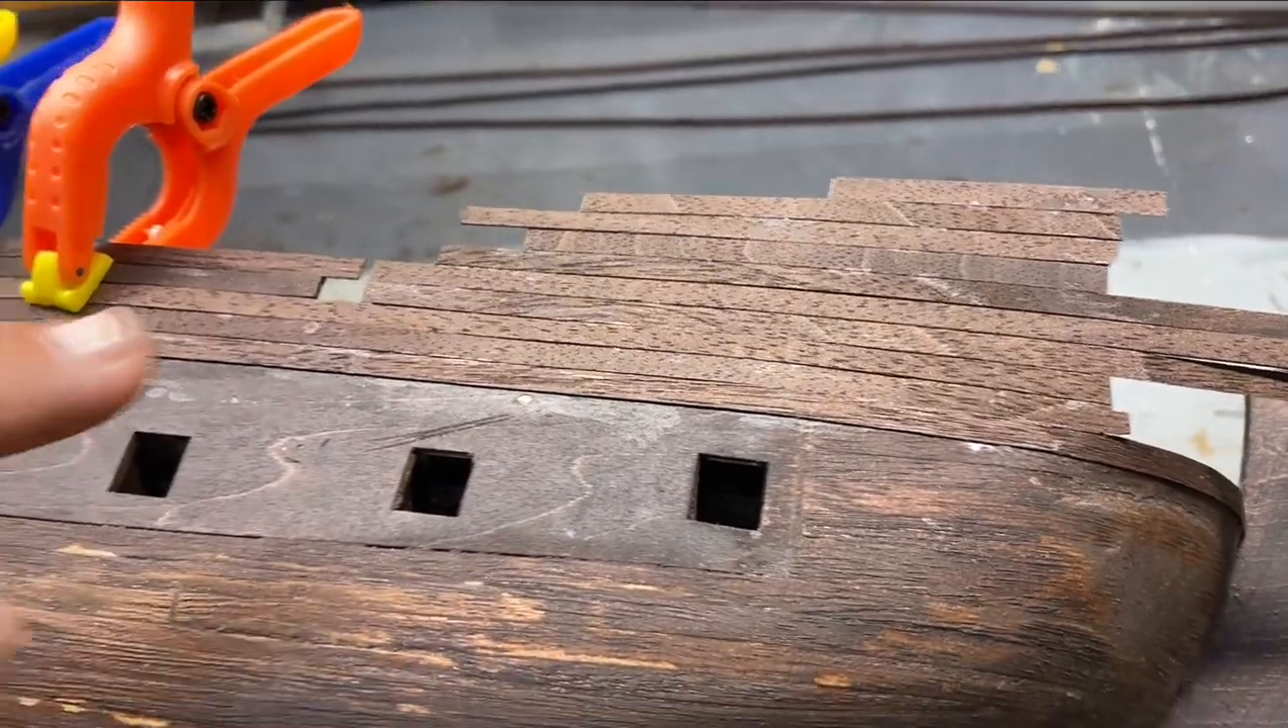Here's my planking so far and obviously I have to cut these pieces off and you know sand and cut out where the windows are but it's working out pretty well.